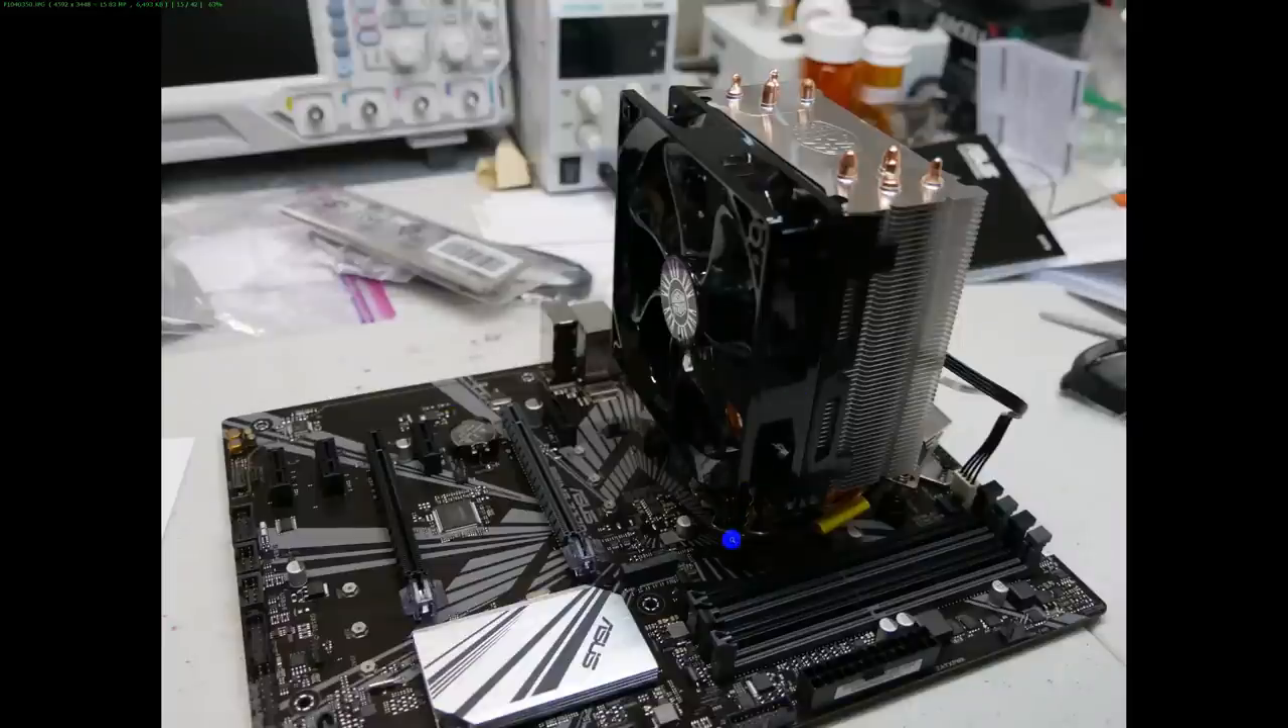You see here is the cooler mounted.